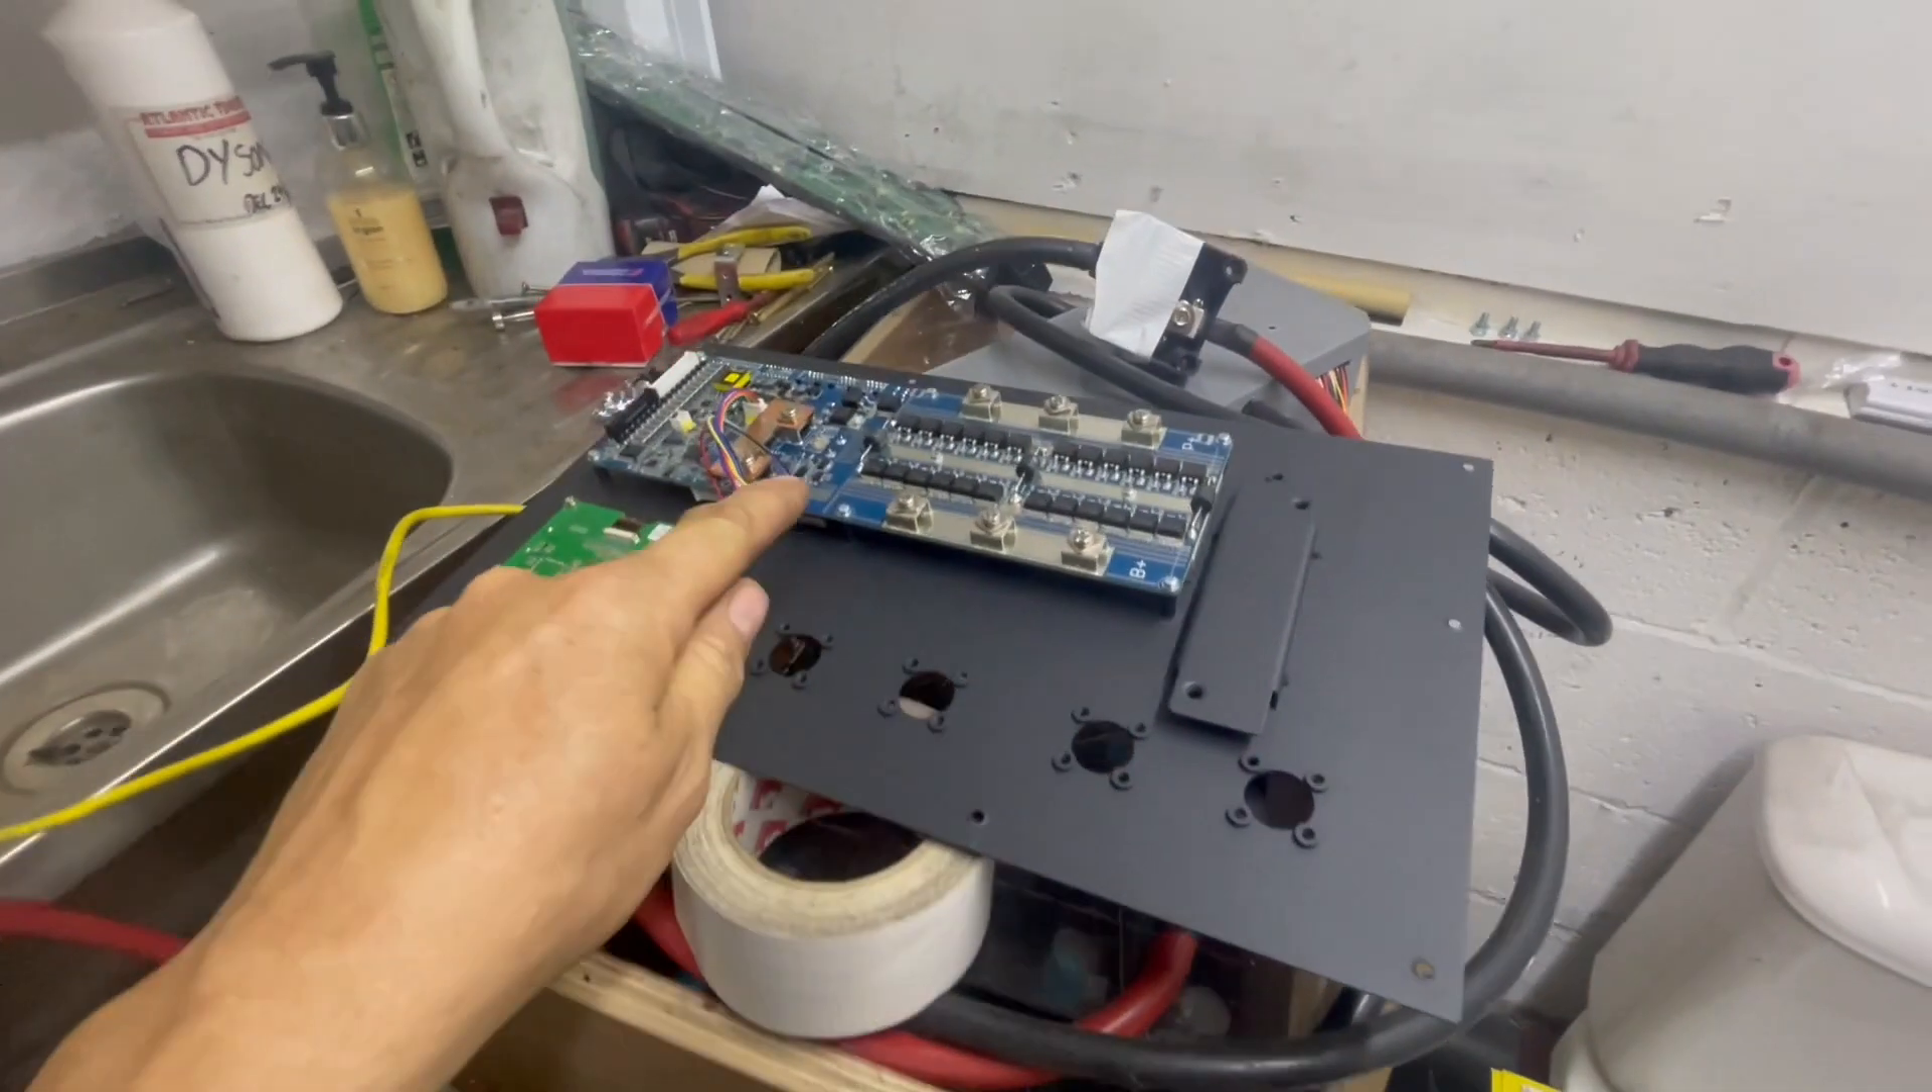So i got the lid off i took the front off which has got the bms in it and then unboxed all the bits and bobs.